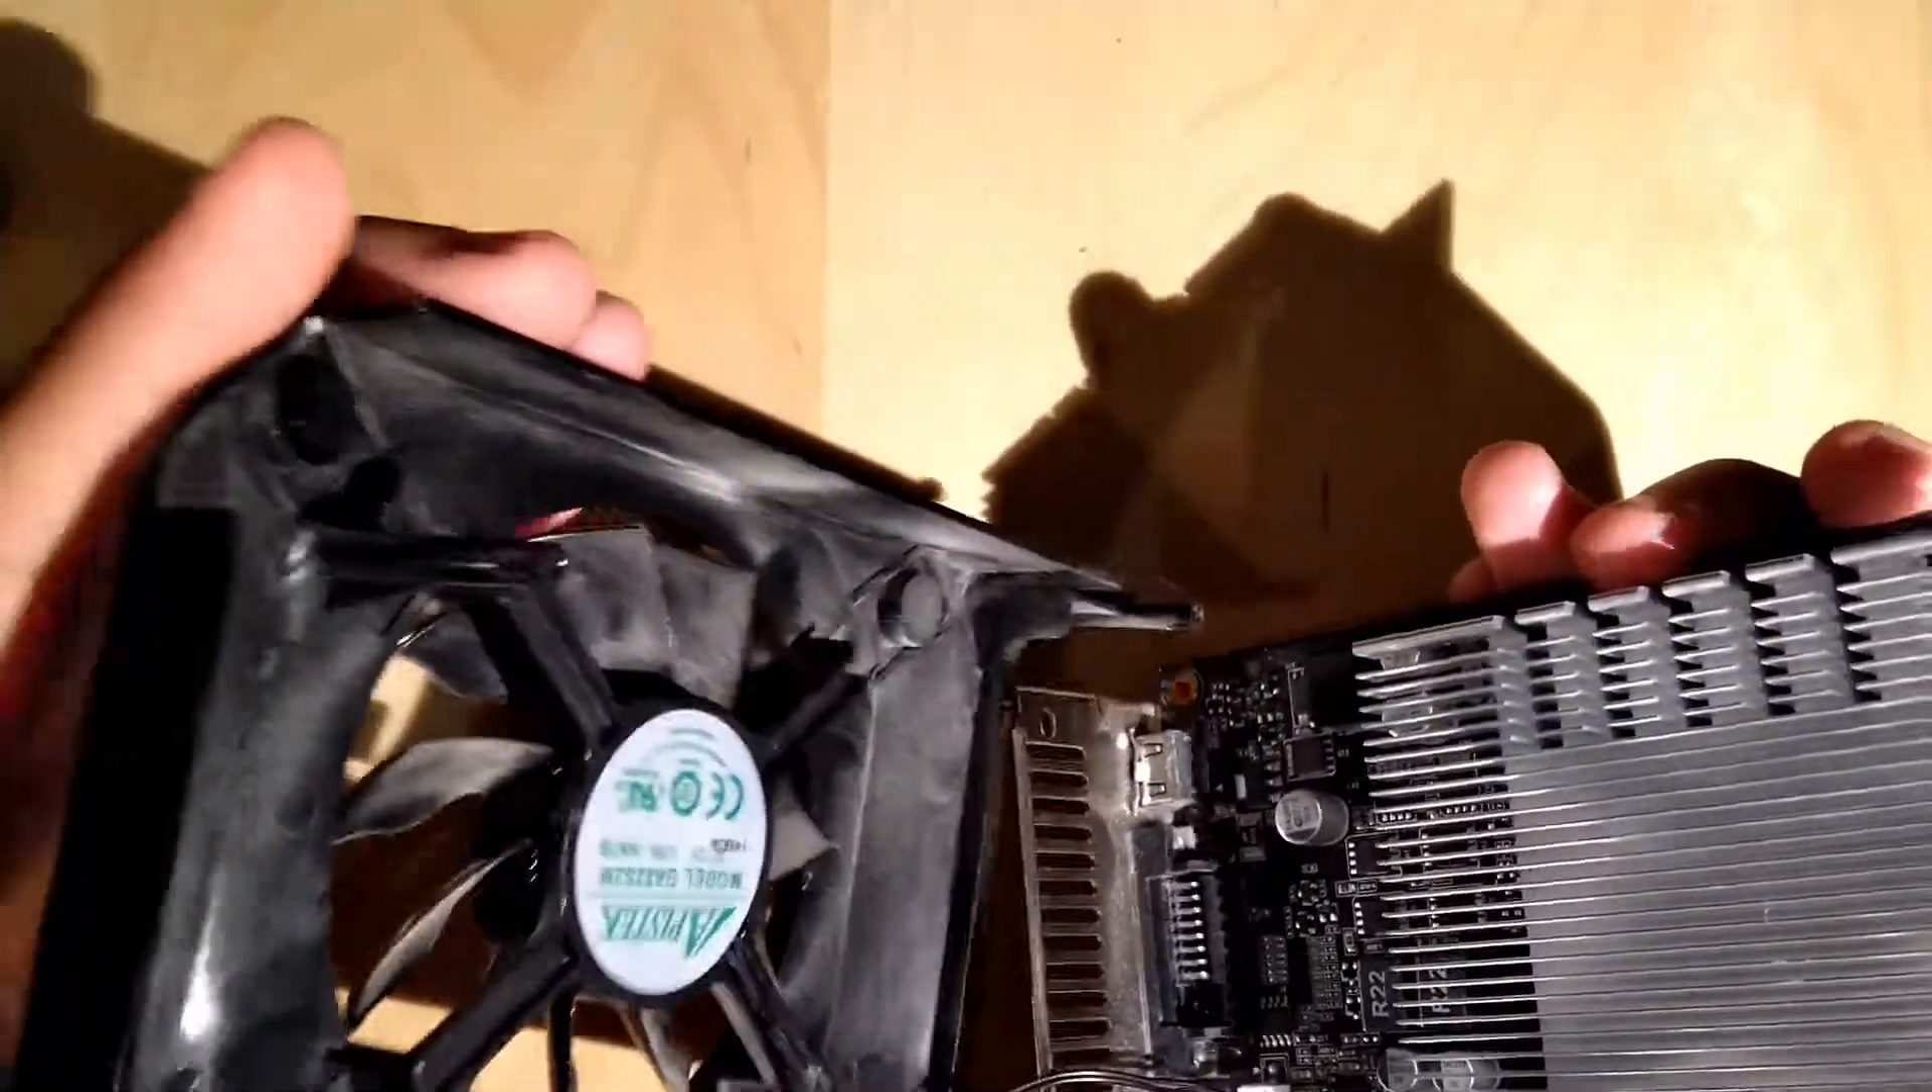So now the shroud is off.